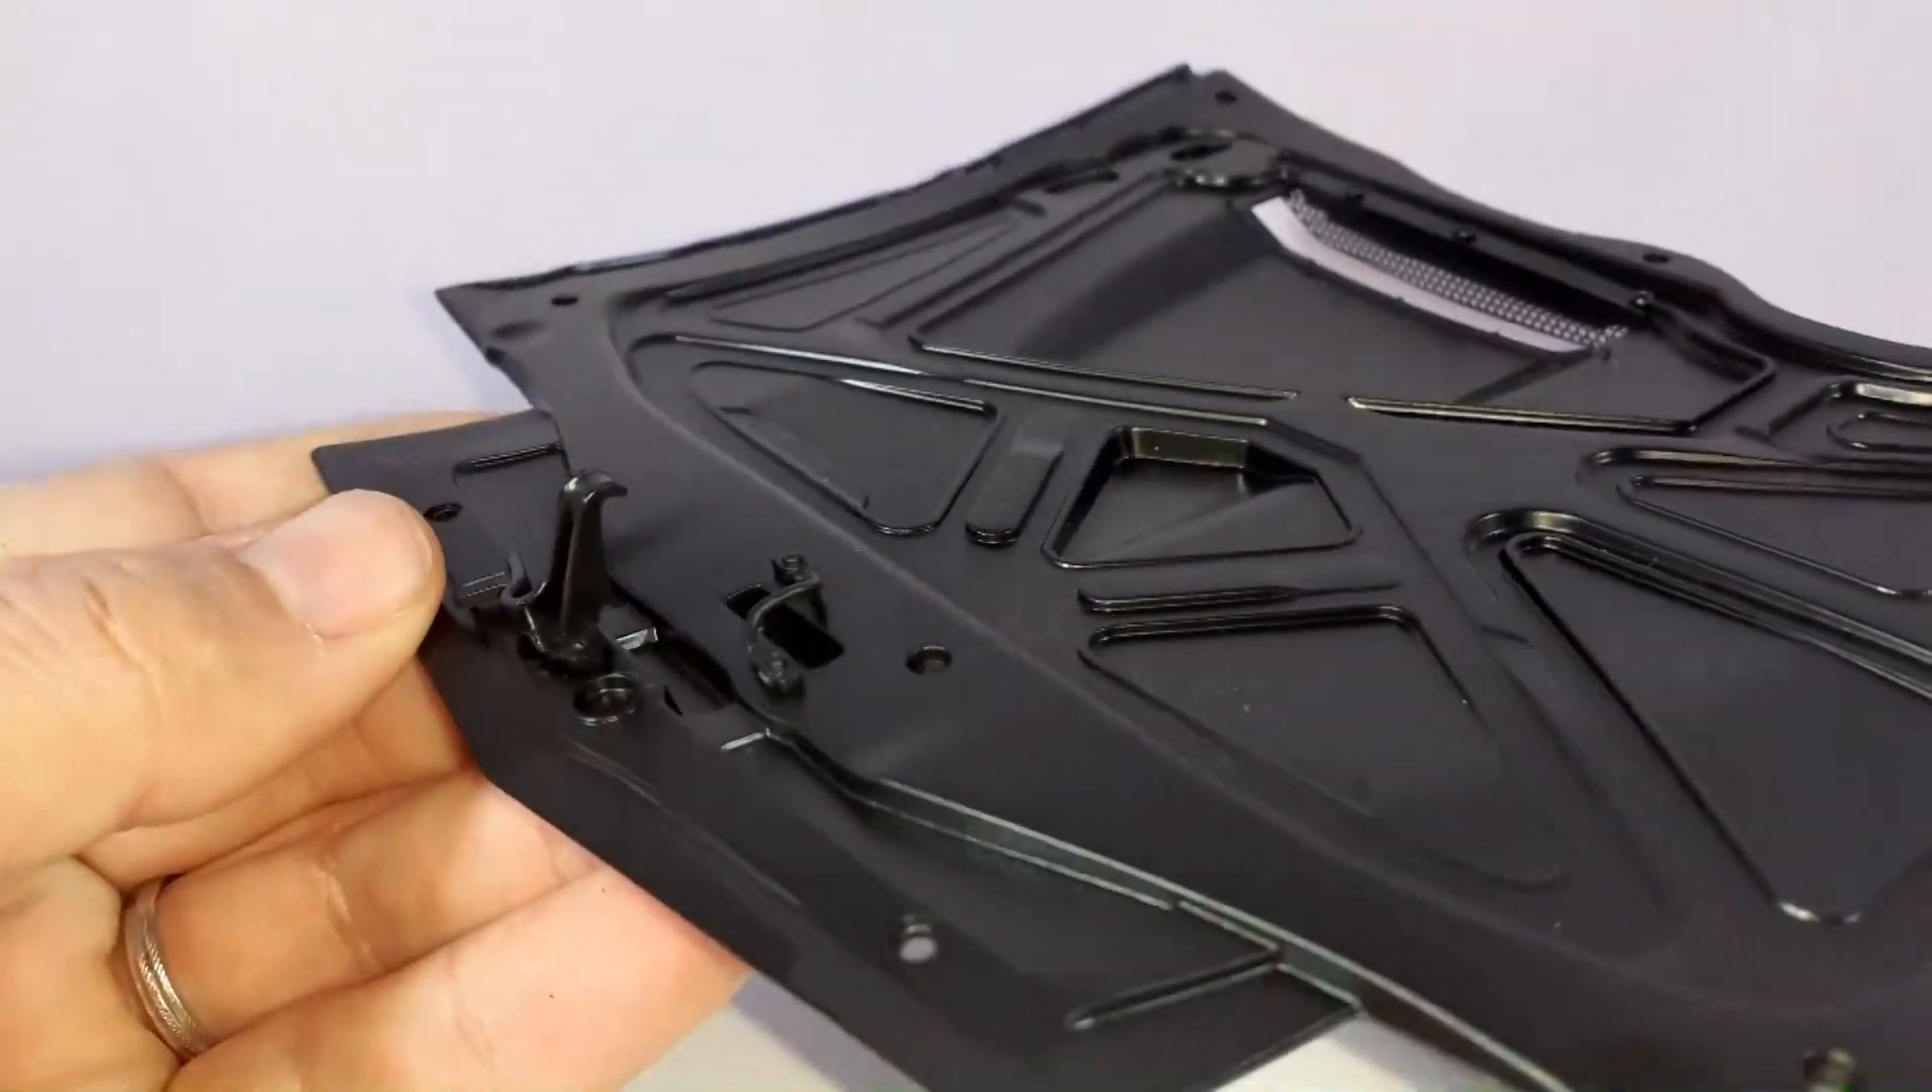Abbiamo fissato due ganci sul sotto cofano perfetto.